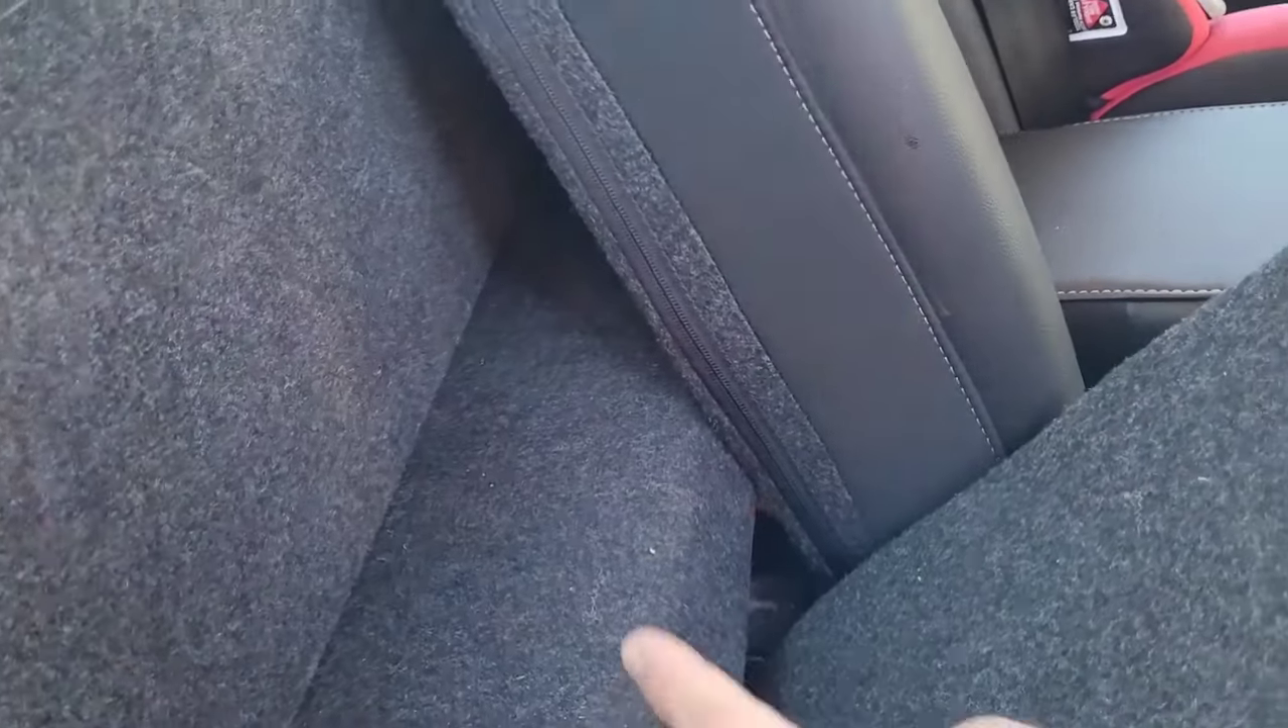If i lay my seat down you can see back here there's a gap right here.